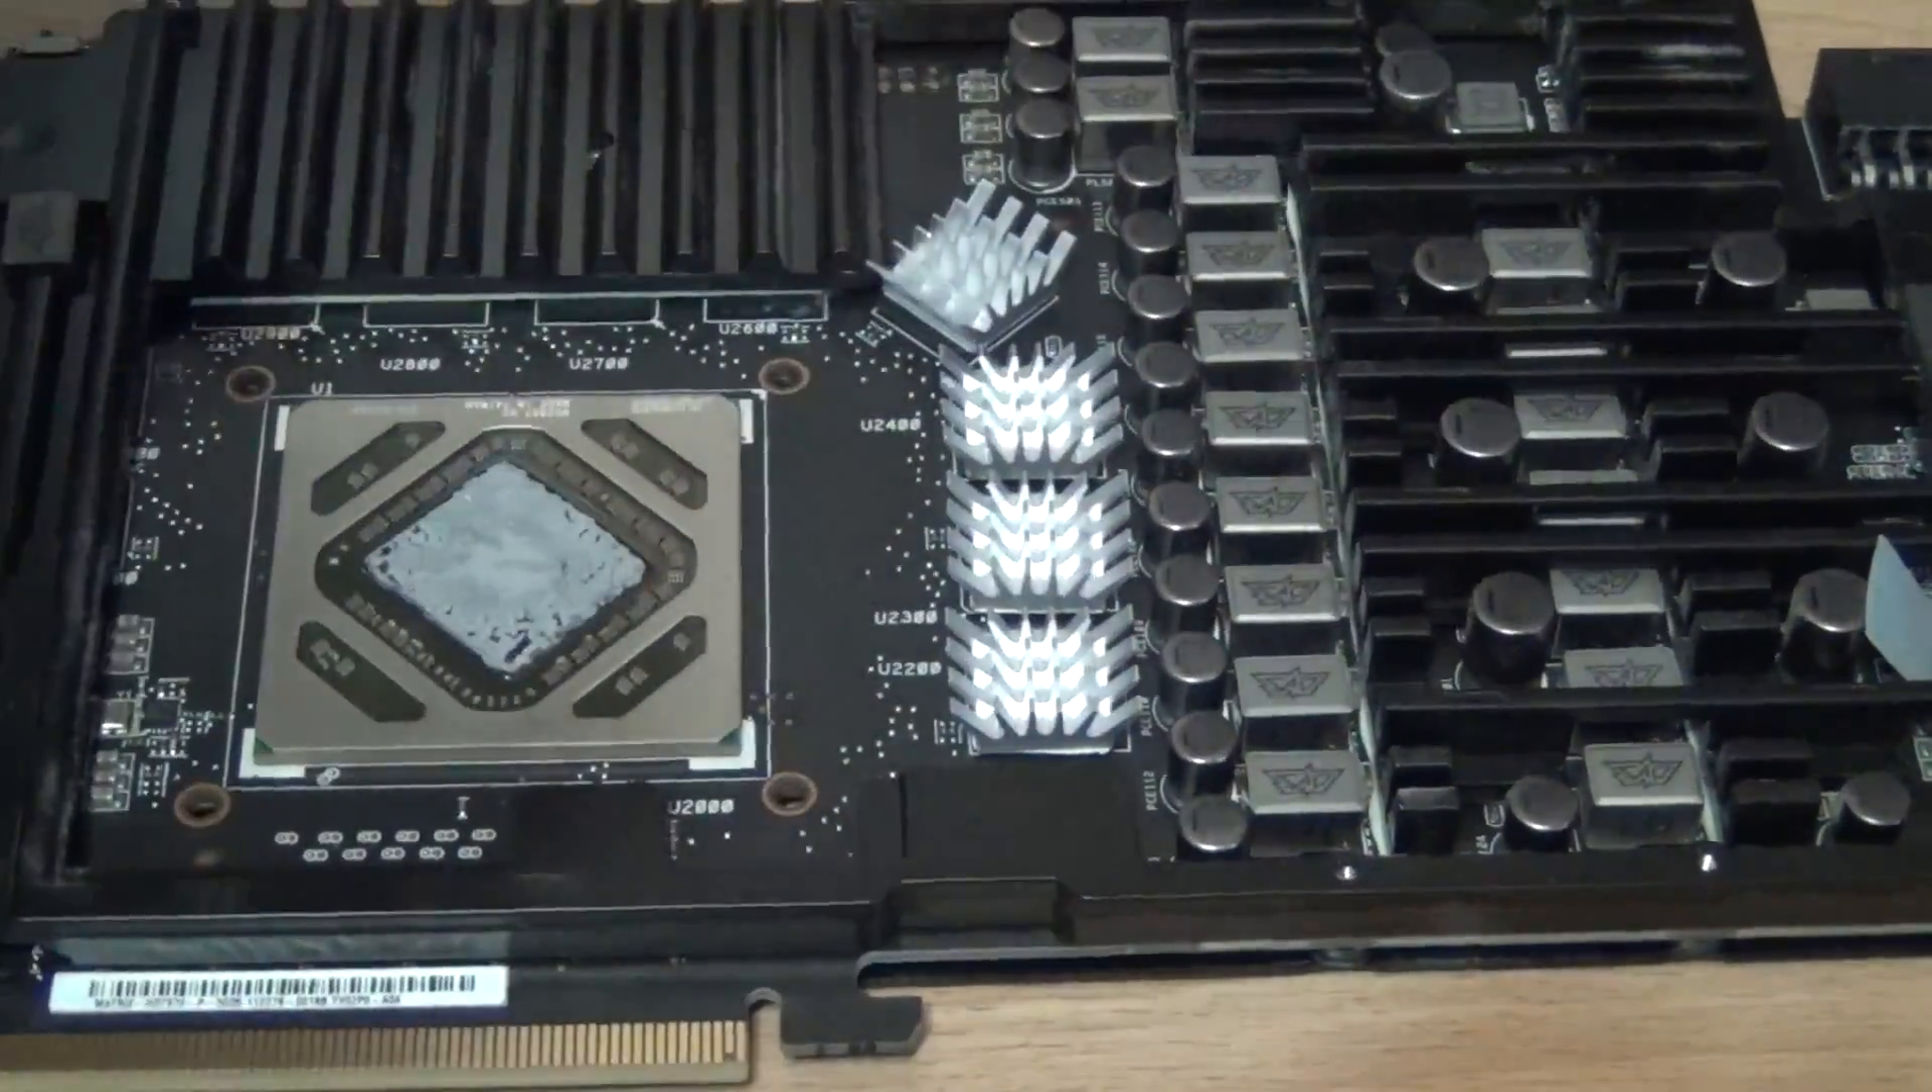You can see I added those four covers right there.